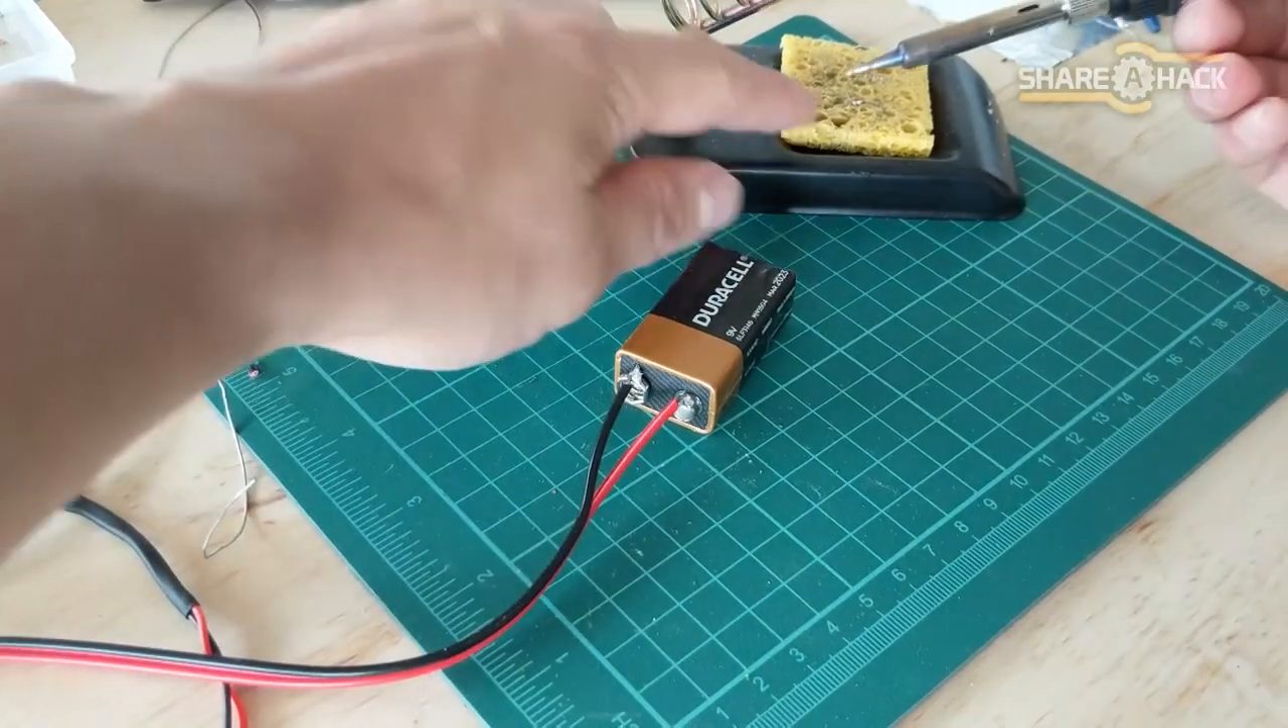I didn't have a proper 9 volt battery connector, so I just soldered the female pigtail connector directly to the battery.